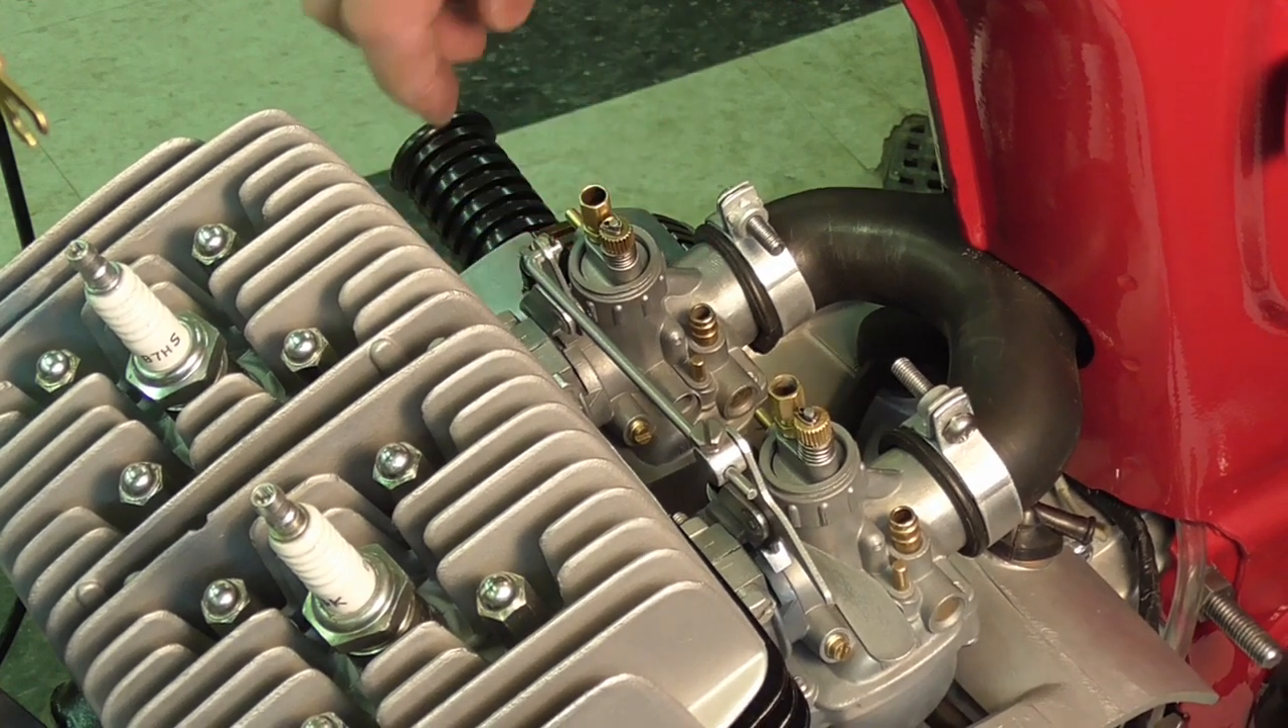We've got the carburetors installed.